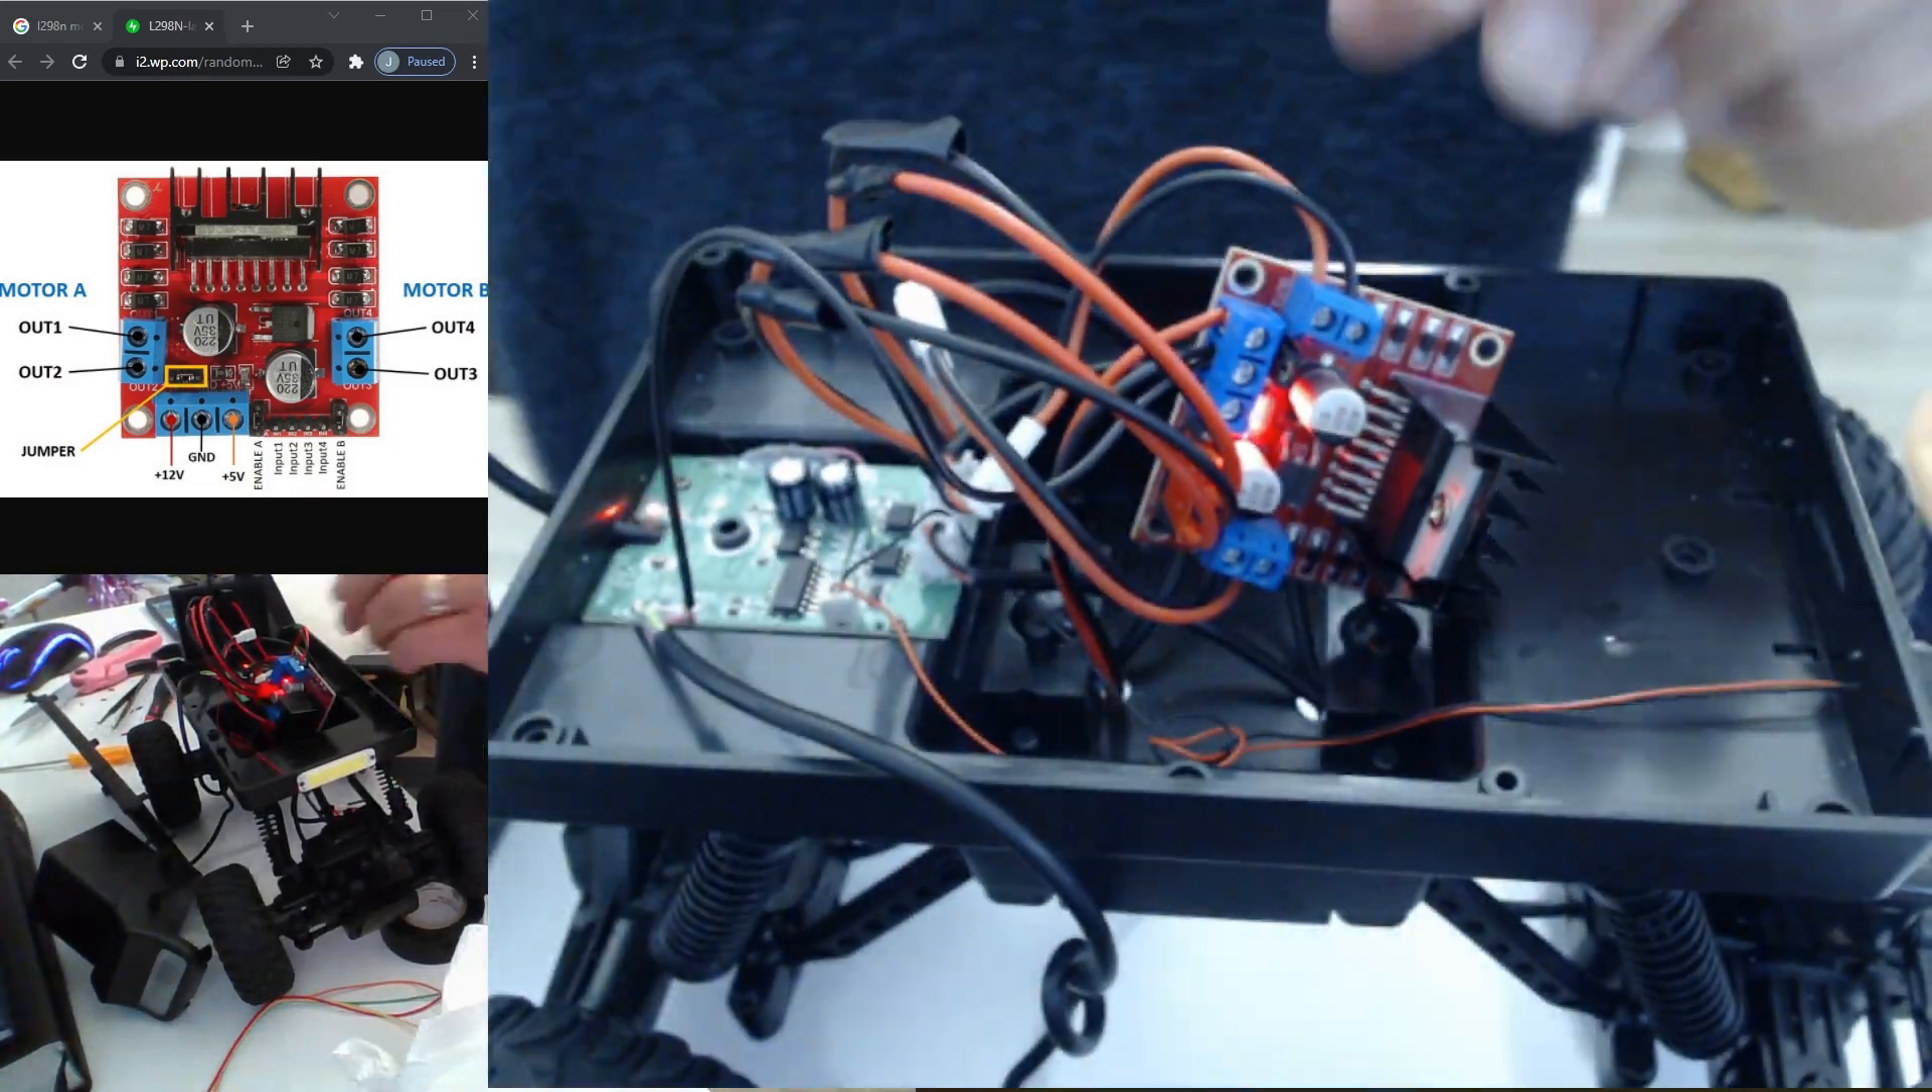The only thing we've got to do at this point is to go ahead and tuck the wires back in.